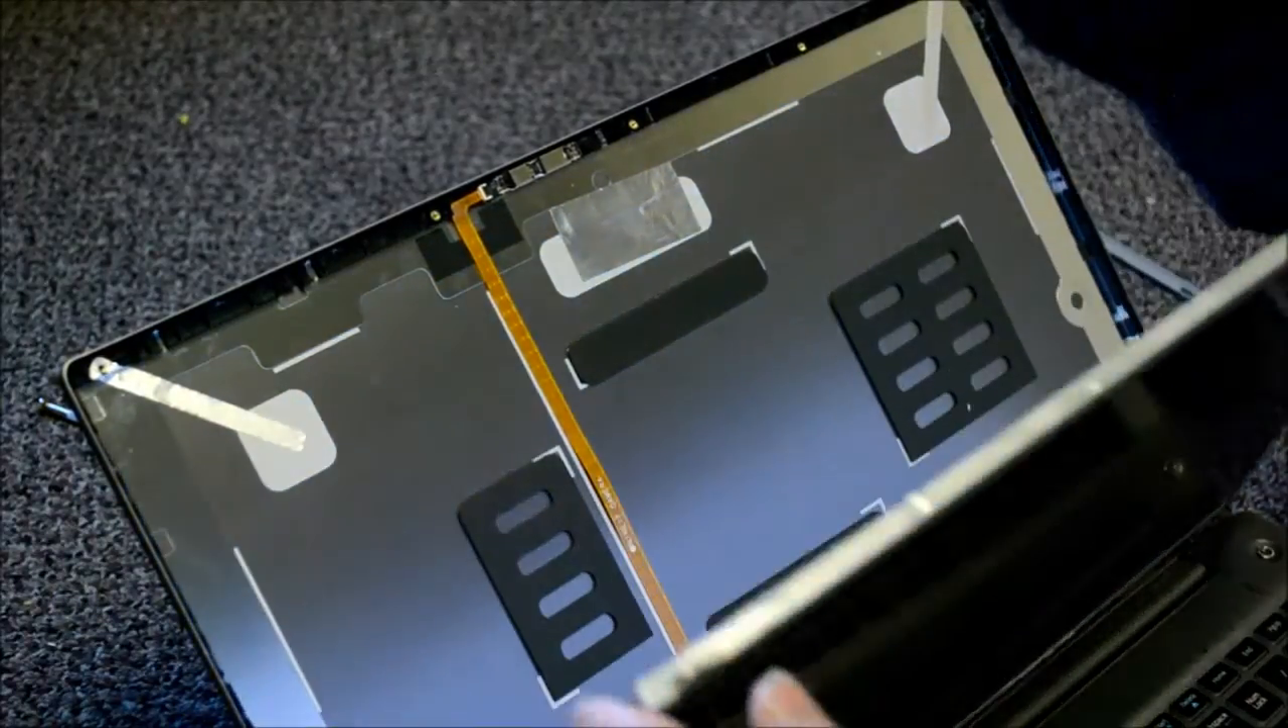You'll notice that the screen is free.